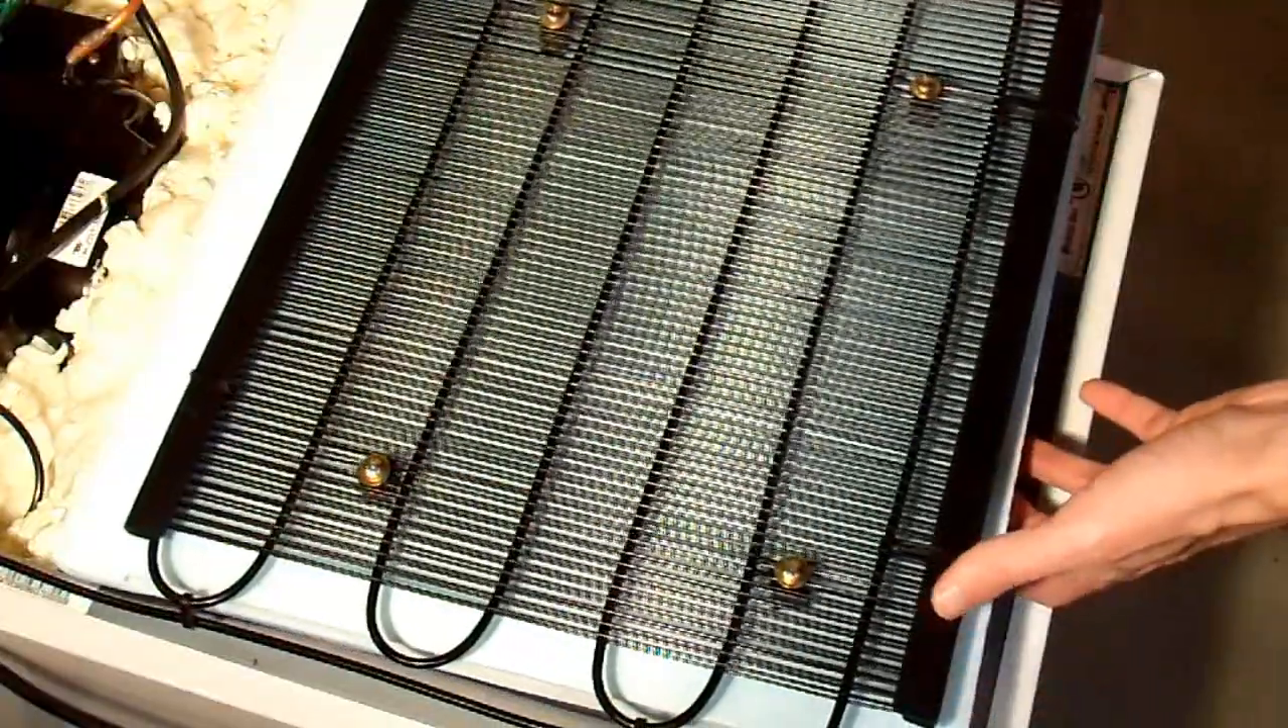And I have the condenser mounted to the foam.